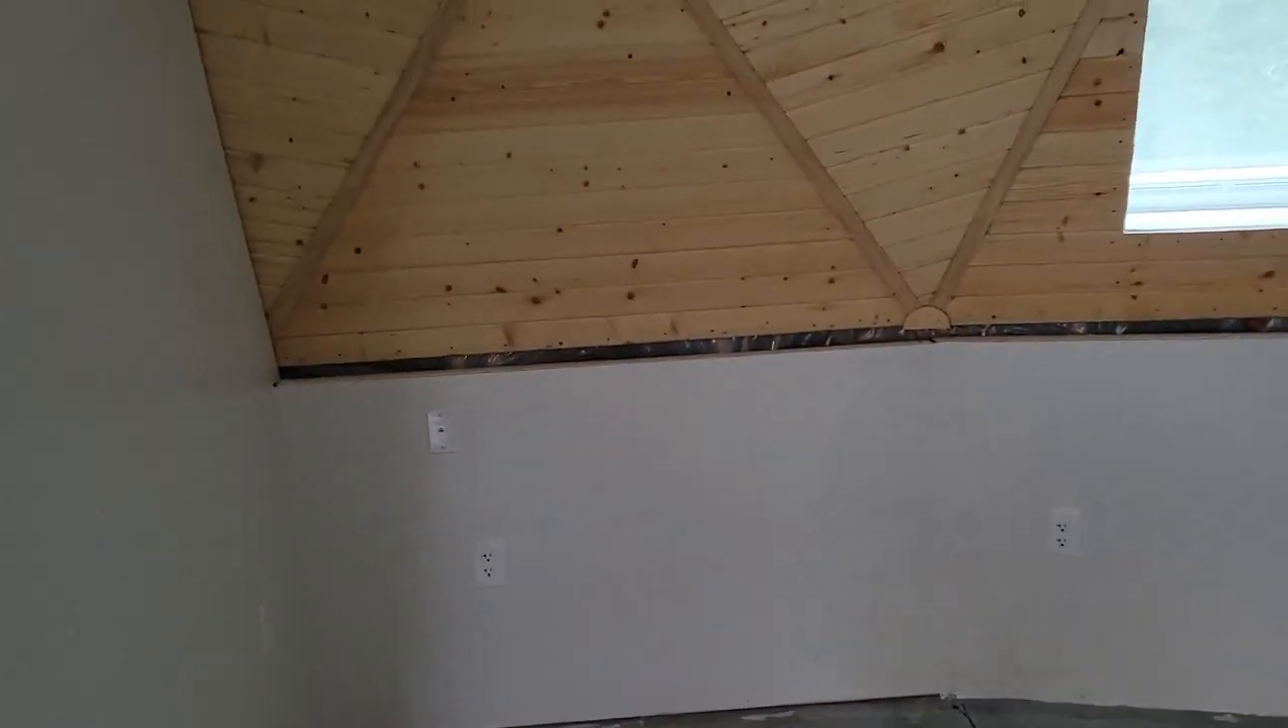The only thing we have left to do in here would be the little shelf that has to go along the top of that little knee wall.